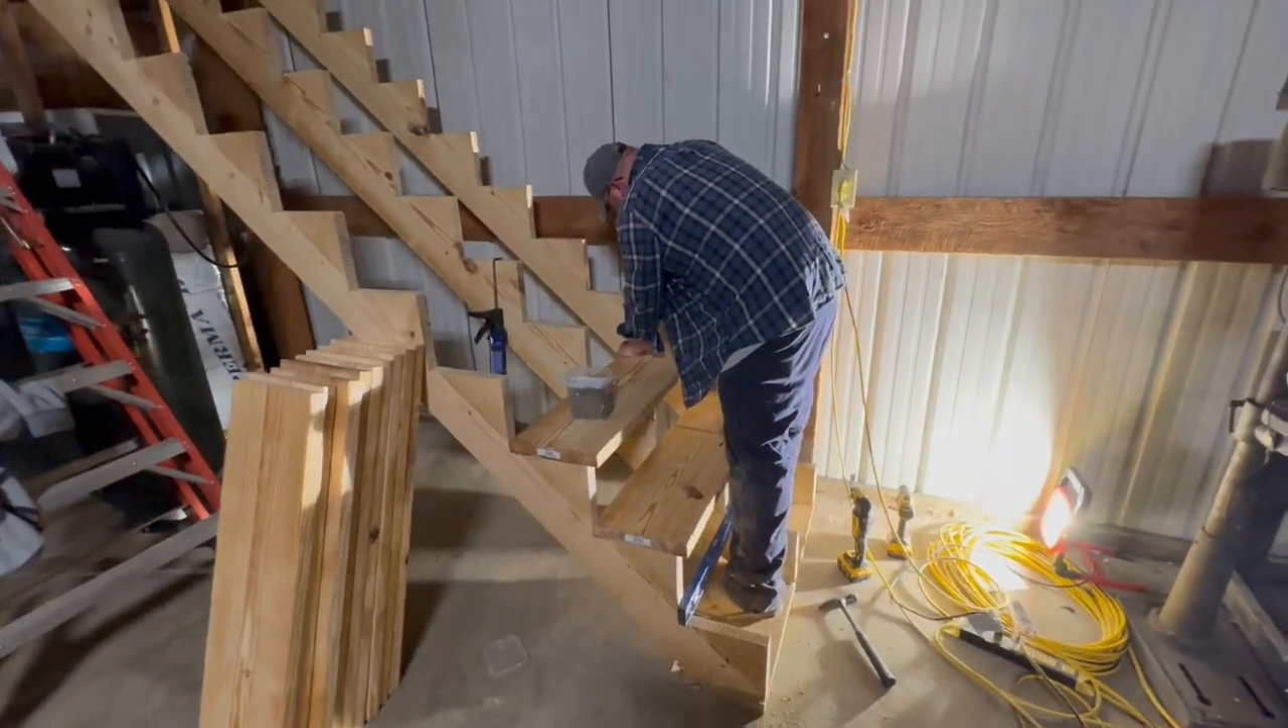Guys we got the stairs hung up.